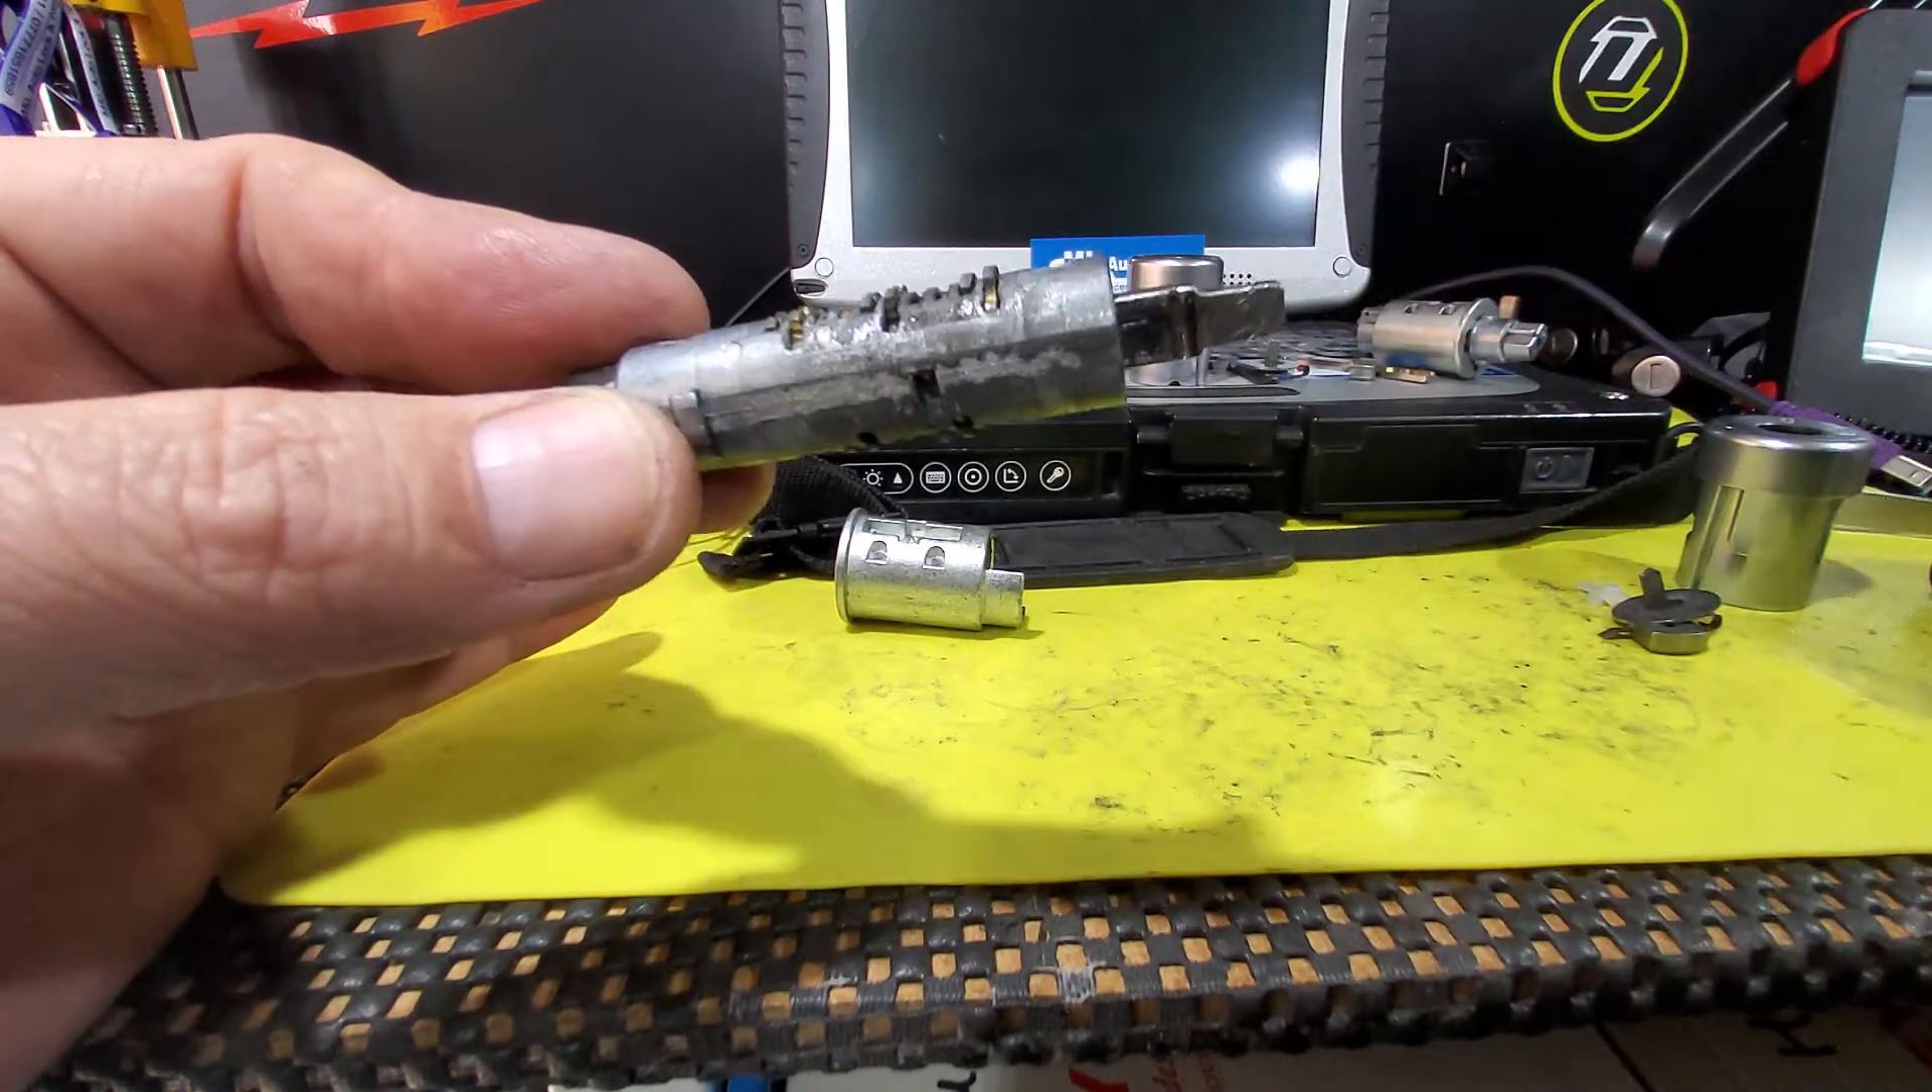So, as you can see, see the wafers that are sticking up? That's, it's almost as if the key is miscut.